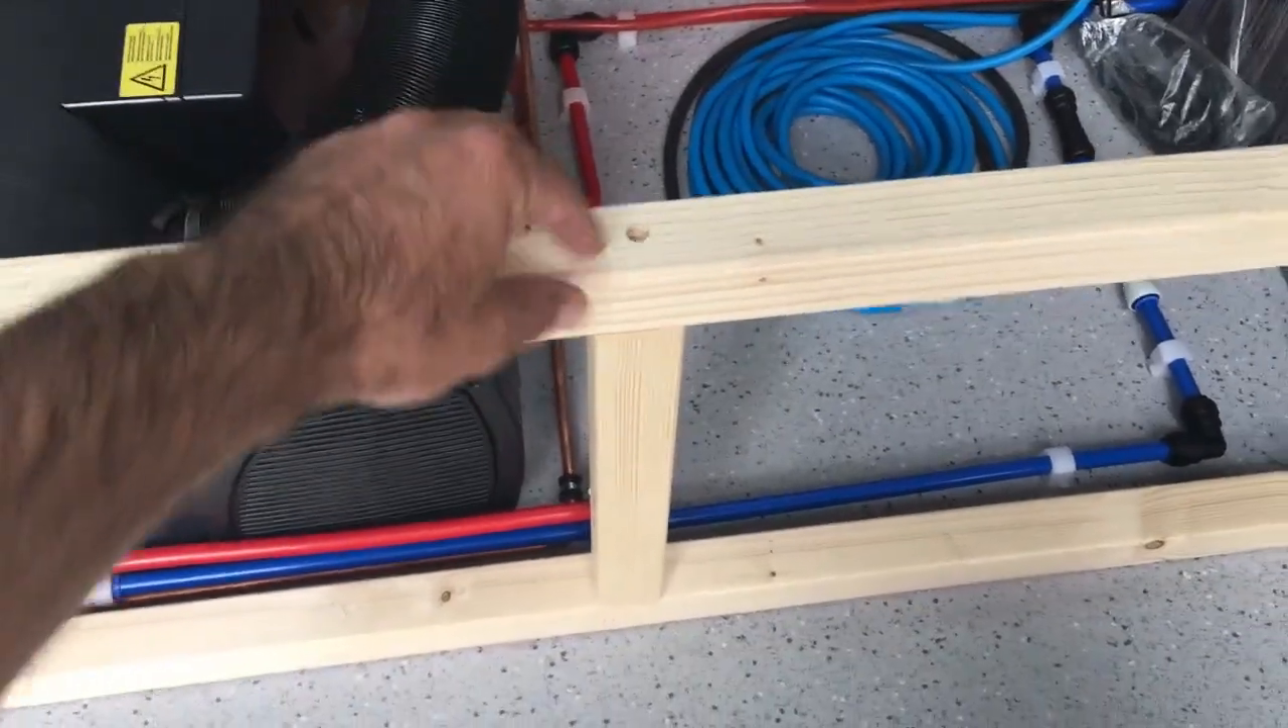You can see i've got those vertical uprights the horizontal member resting on the top of those.